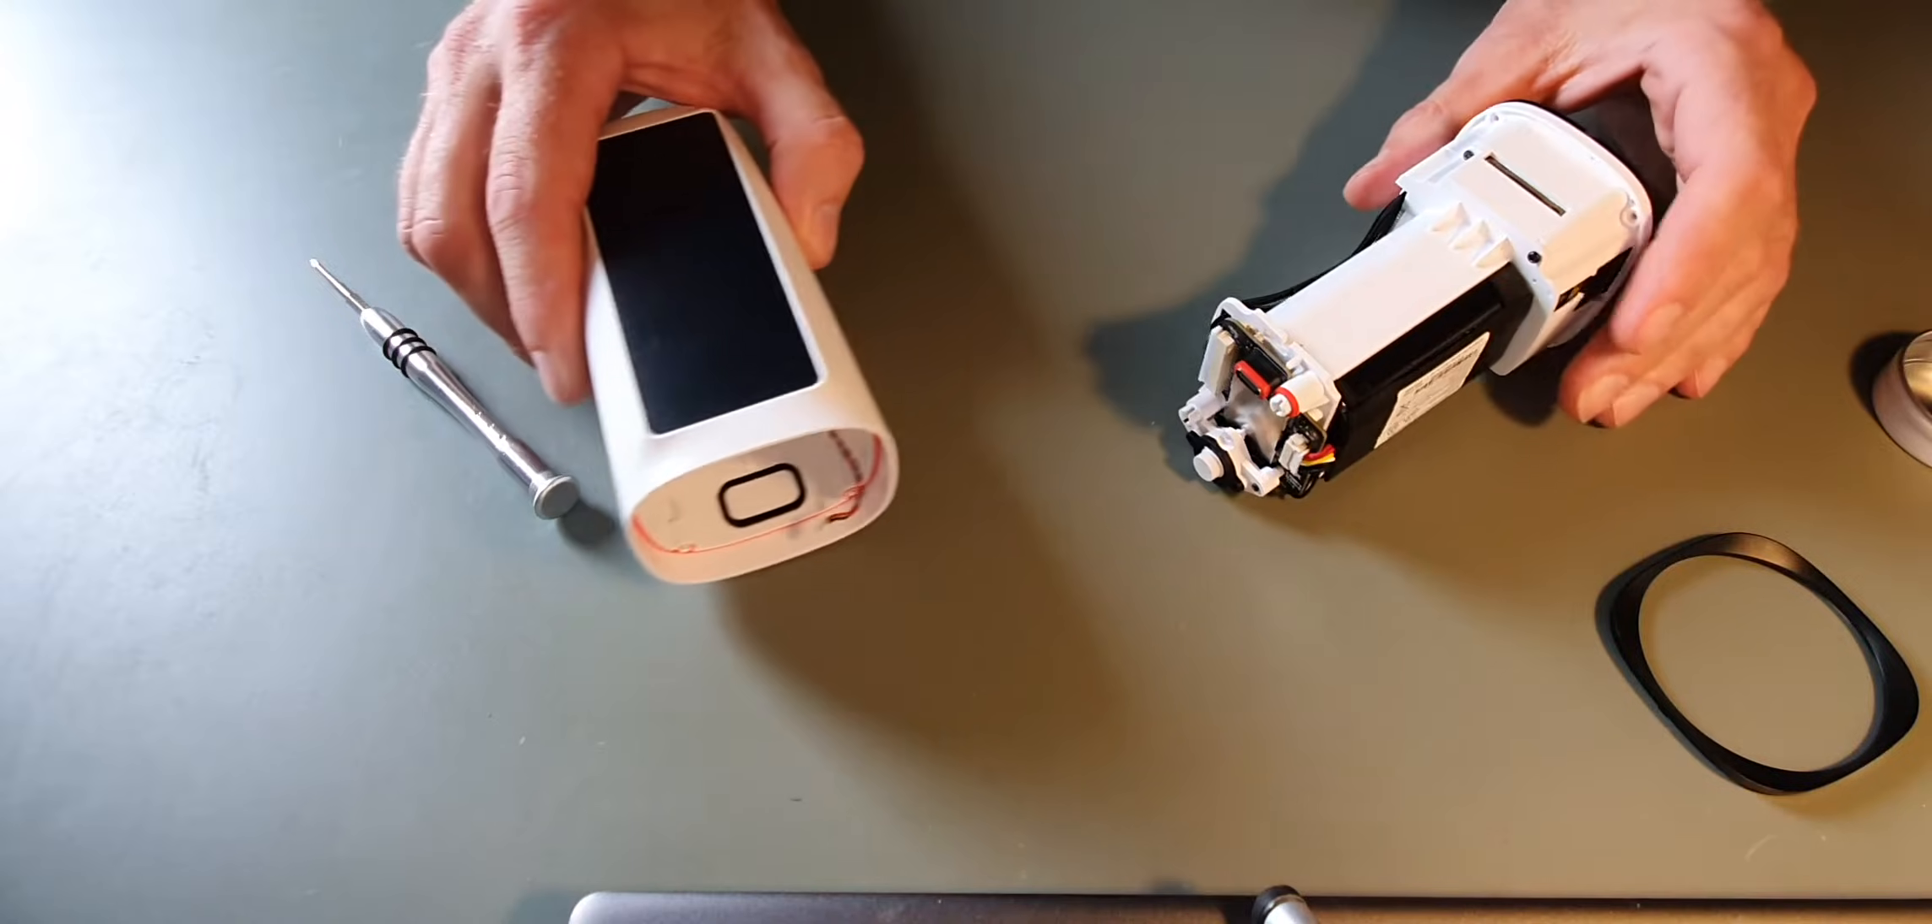So that's the outer casing removed.